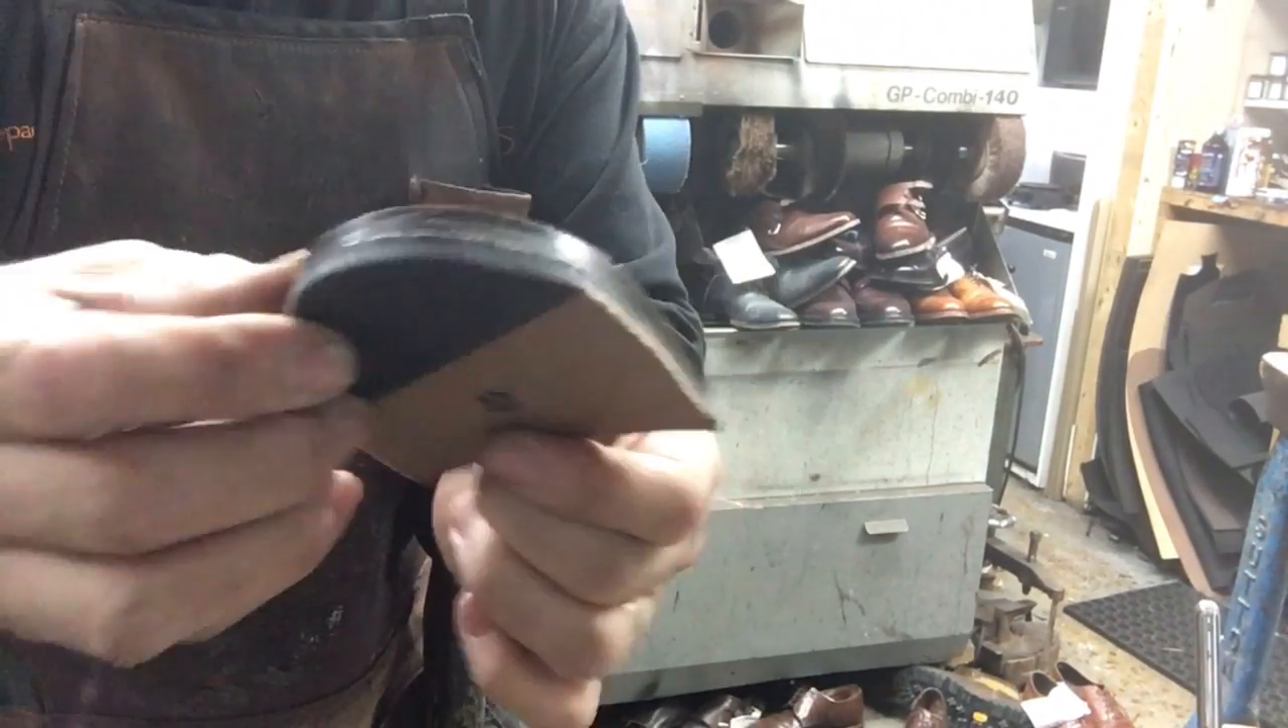I've got the heel top lifts on already on the base.